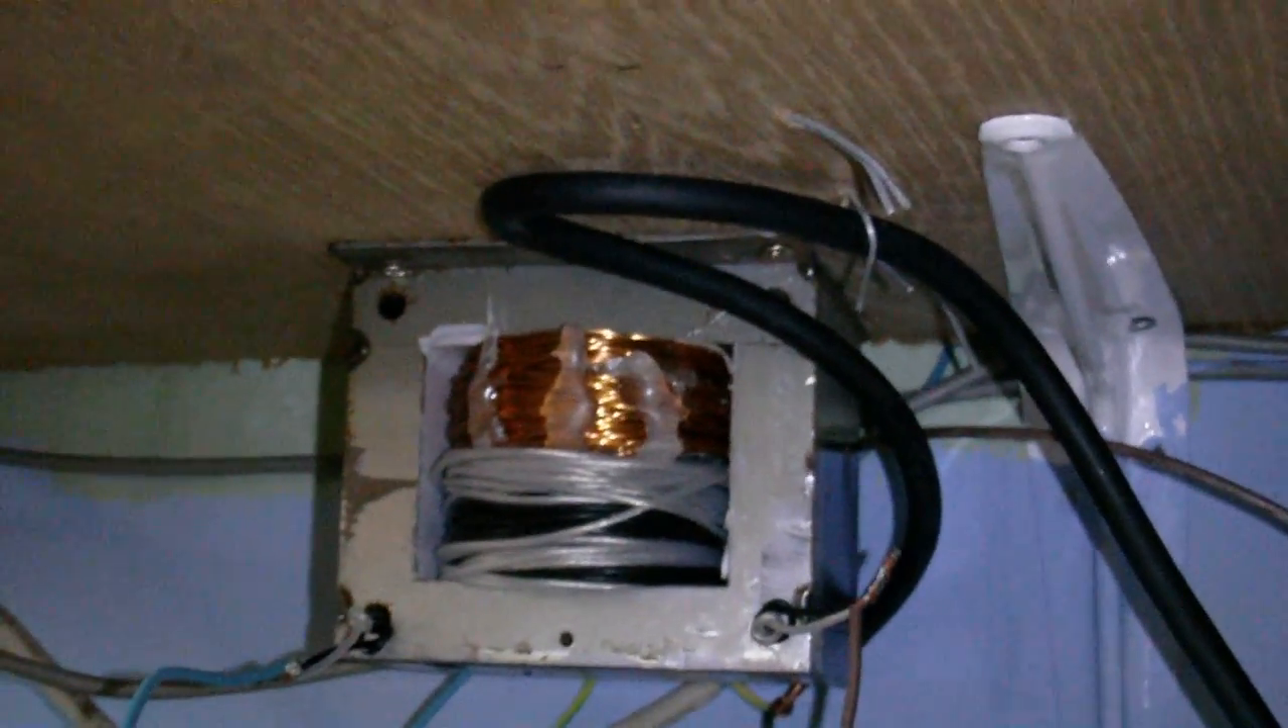Okay so now you can see the transformer bolted to the underside of my shelf.